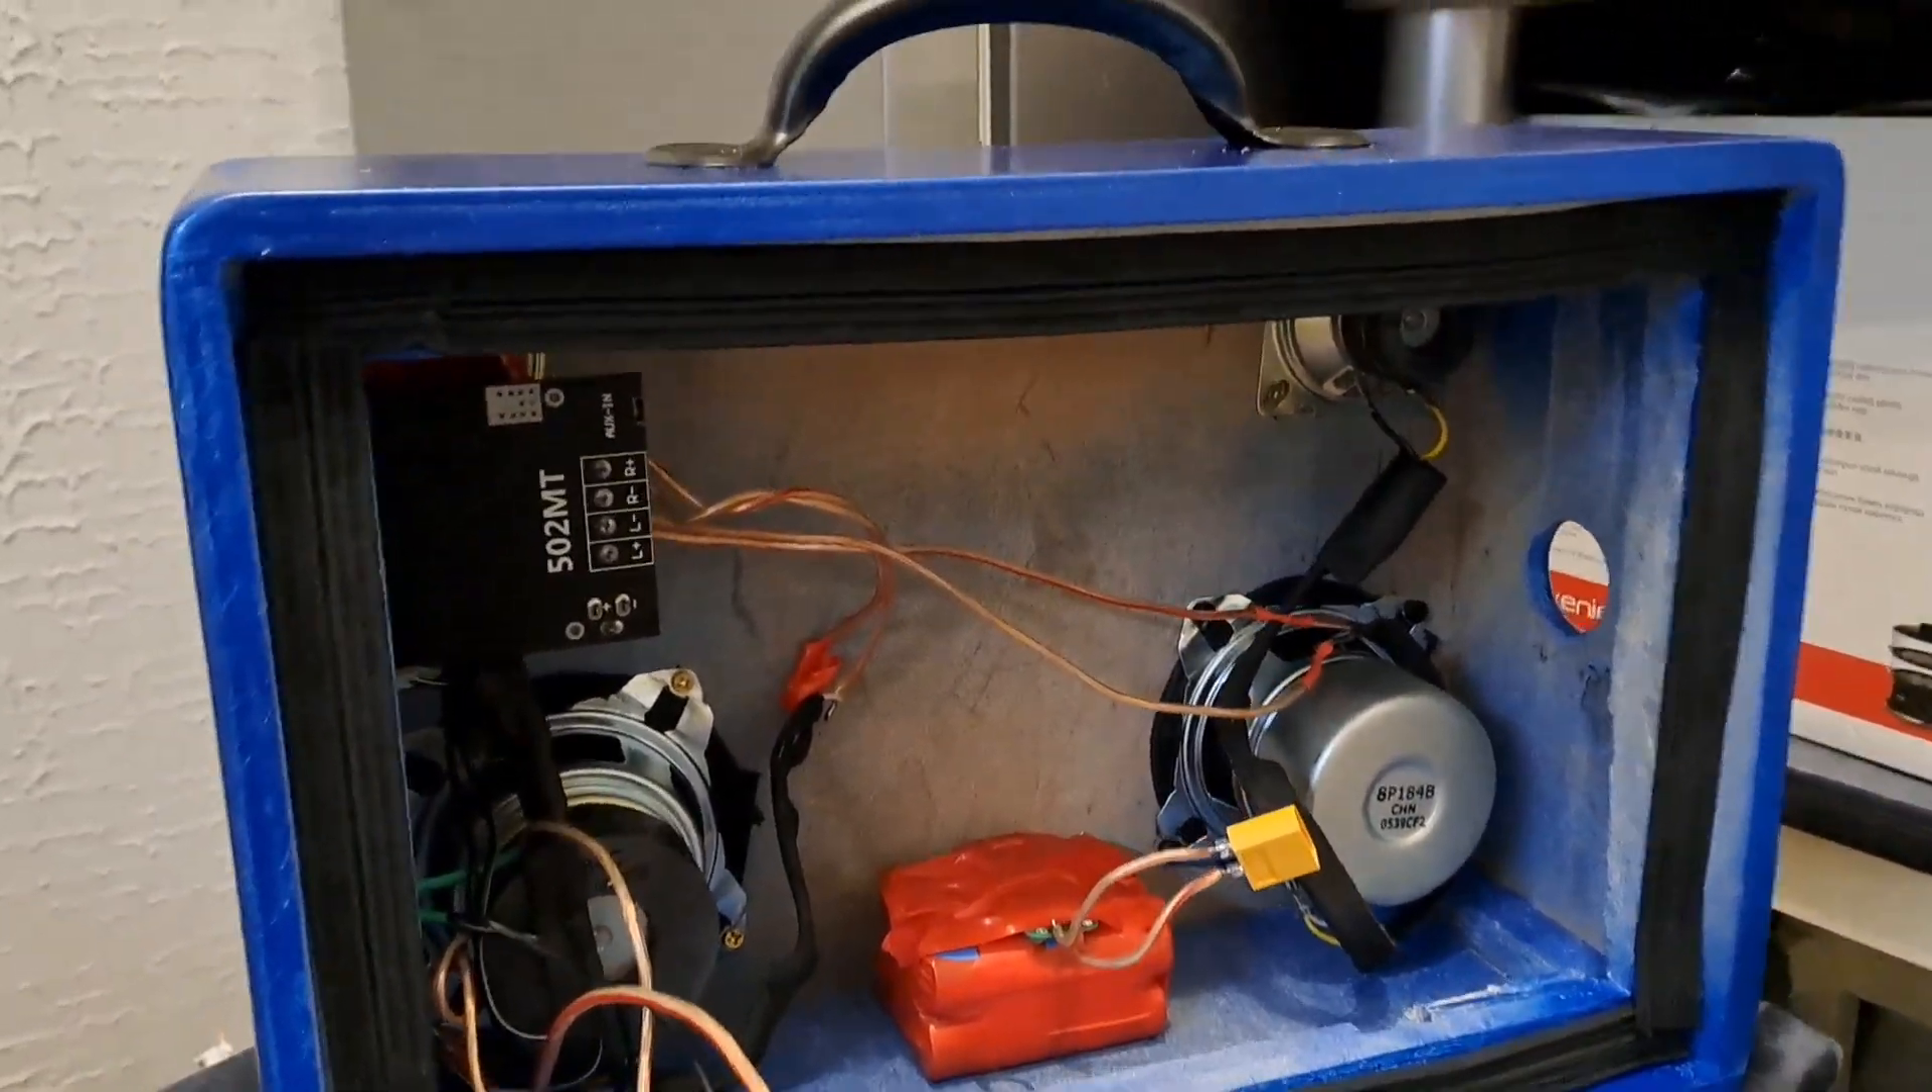Zamontowałem rączkę Do naszego boomboxa Dałem też uszczelkę.